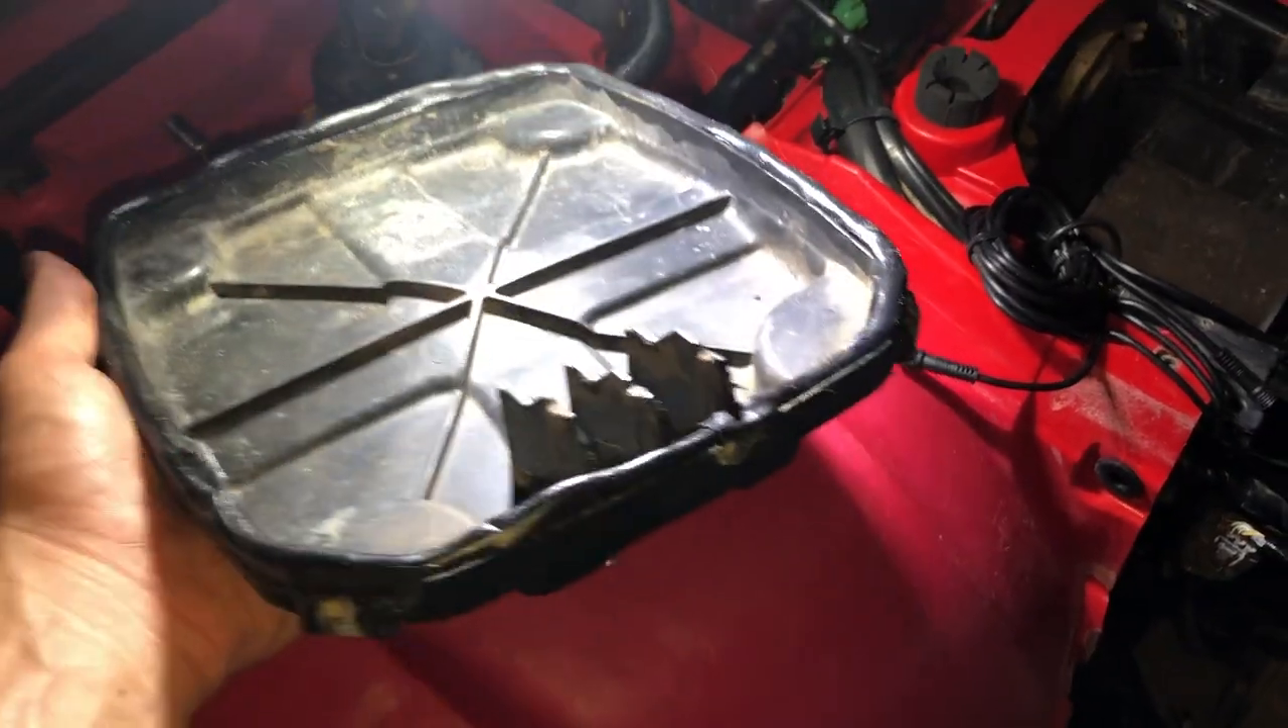But i'm almost finished up so i got the putty pushed down in the air box lid and i'm about to uh throw it on and see how it does.